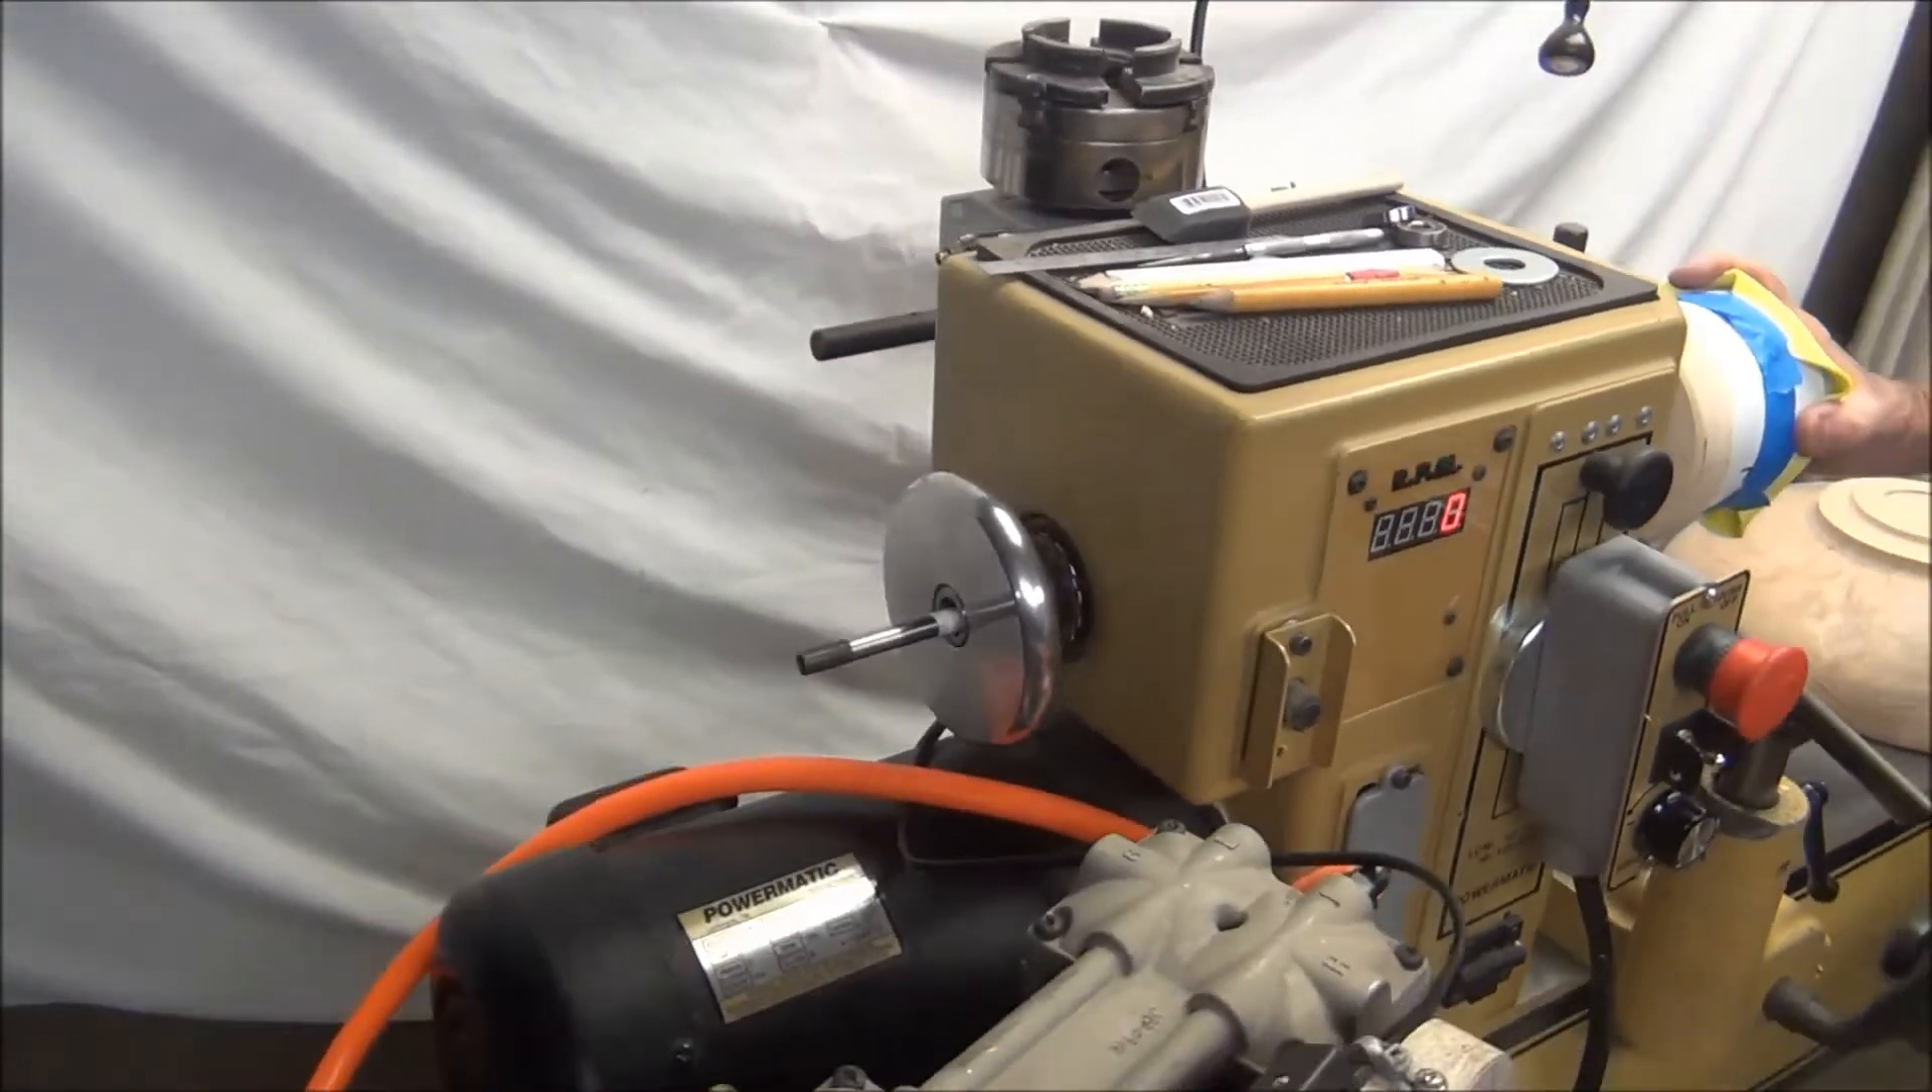I've taken off my four jaw chuck.